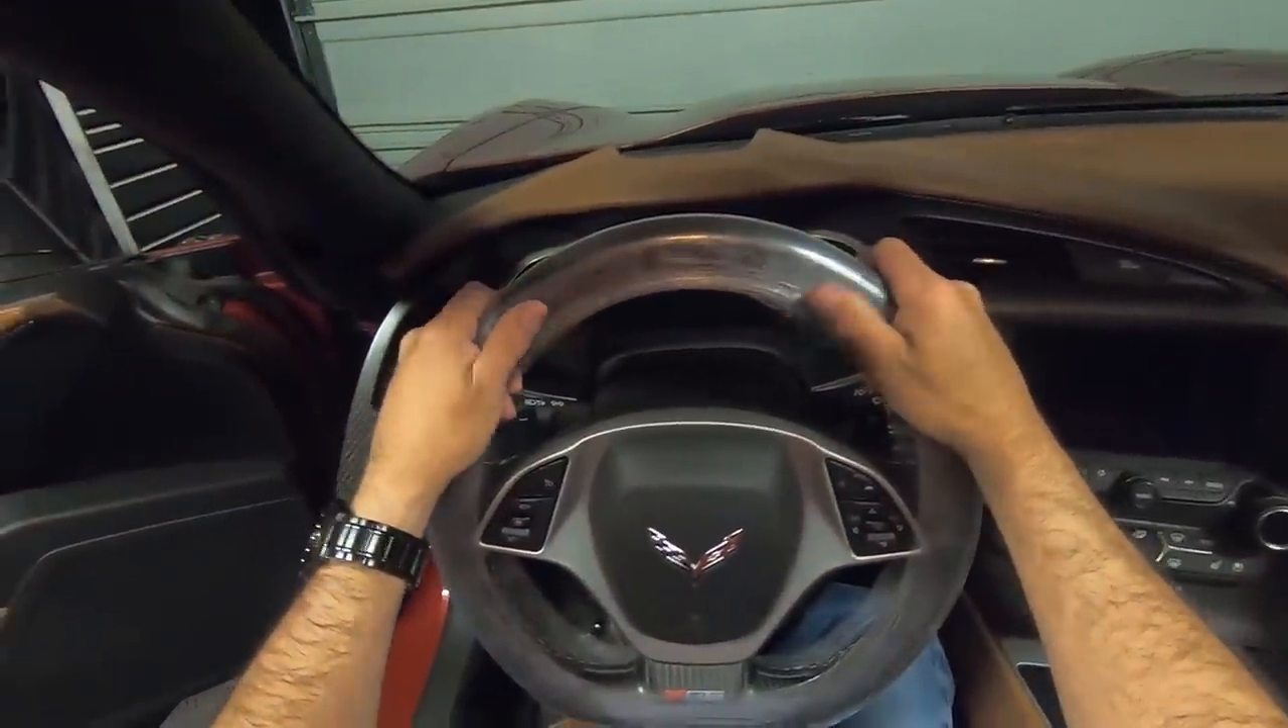We've got the steering wheel installed.